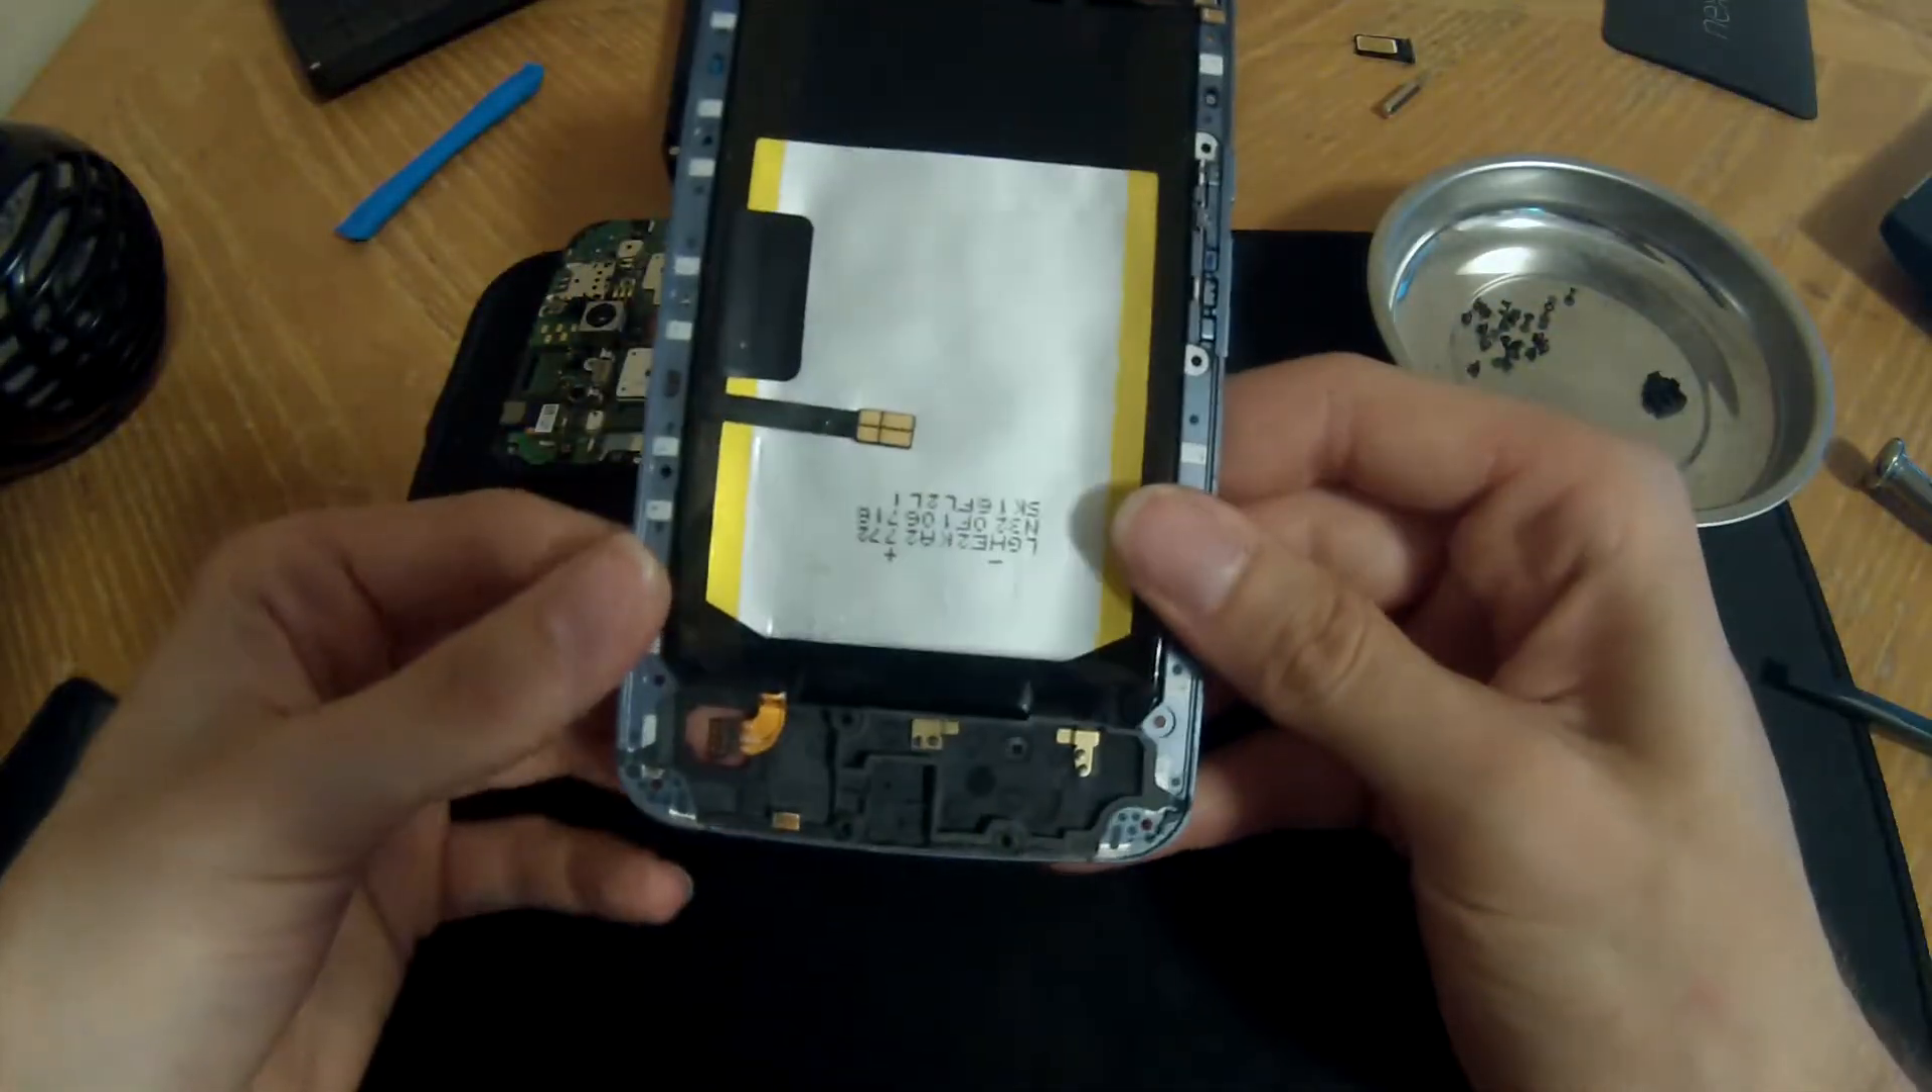The Nexus is apart. There's the screen portion.